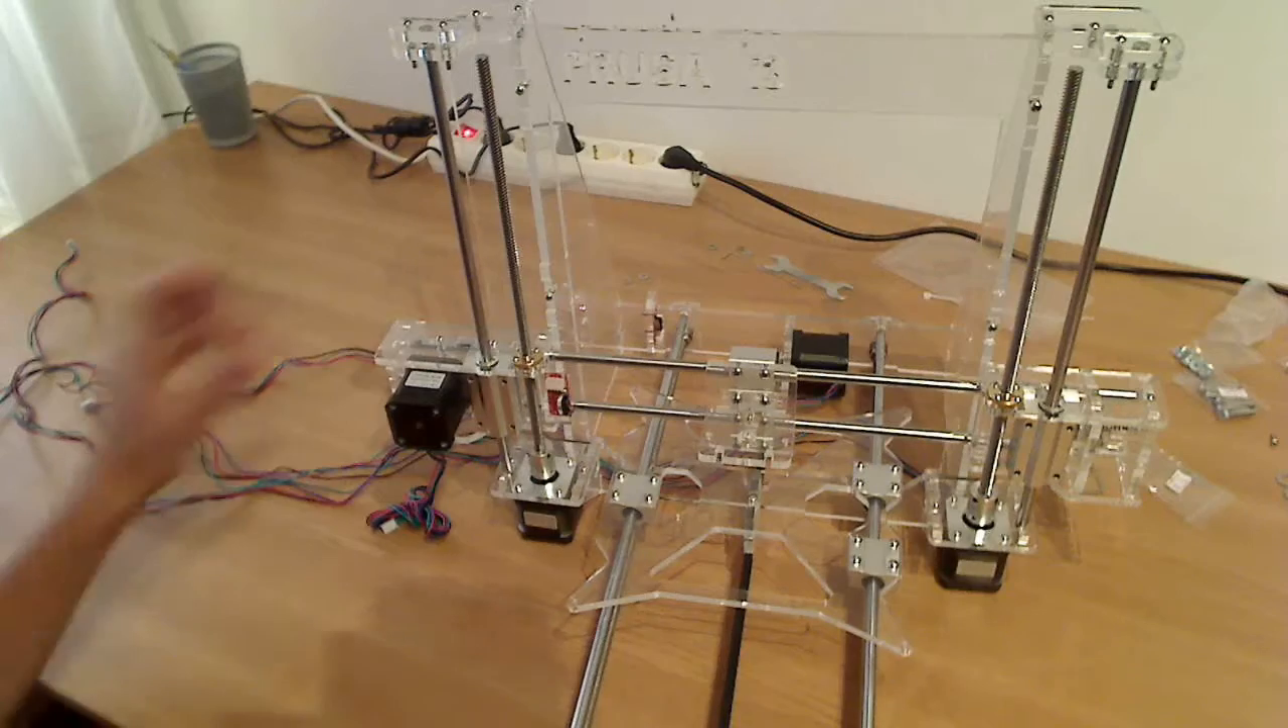Now we have just mounted the x-axis on the frame.